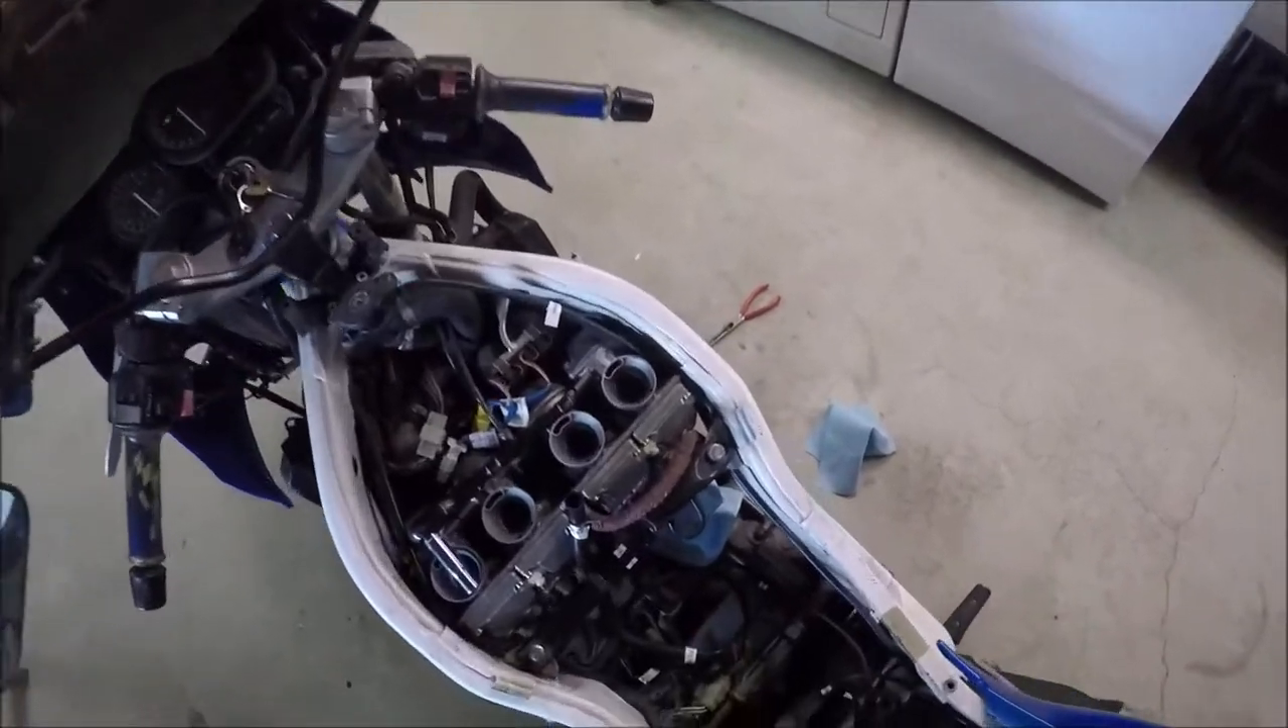You can see how nice of a big area we have in here now that we removed the fuel tank.